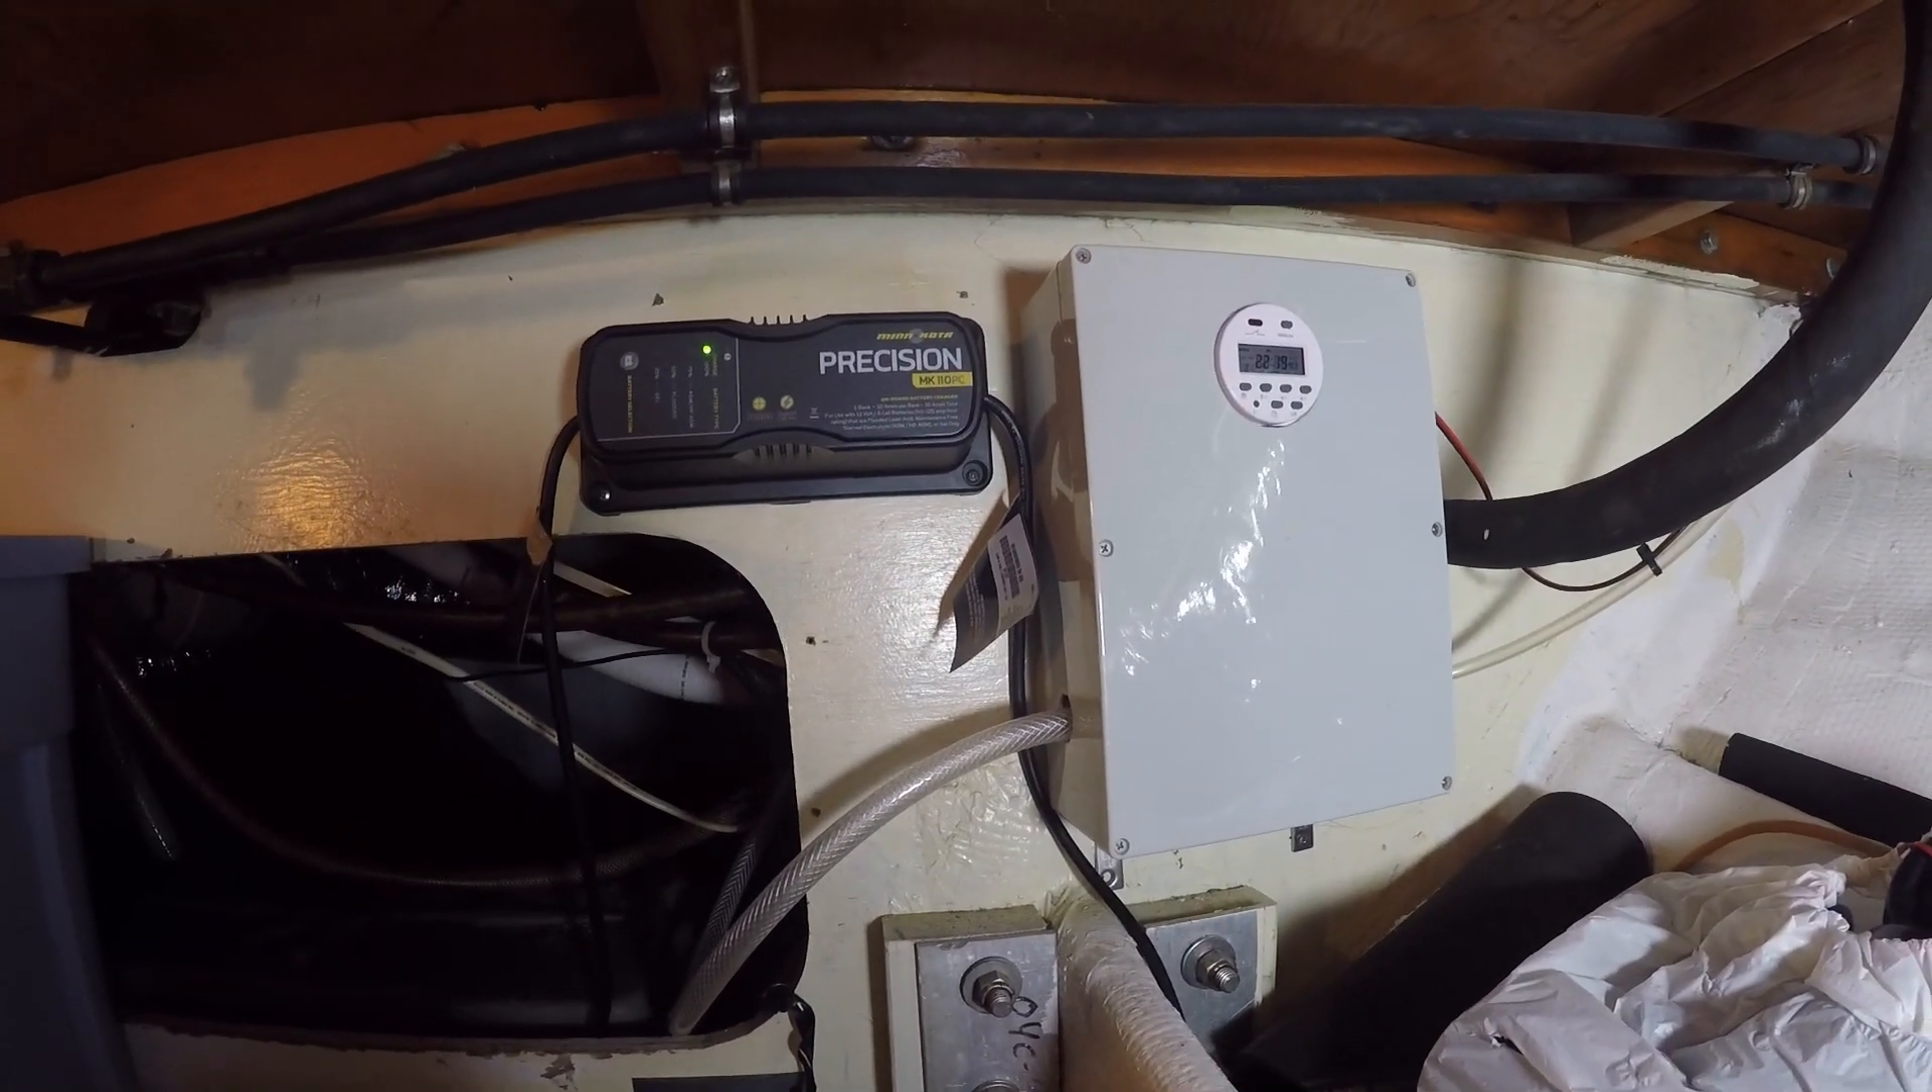So, here's the final install, and we've got the box and power.